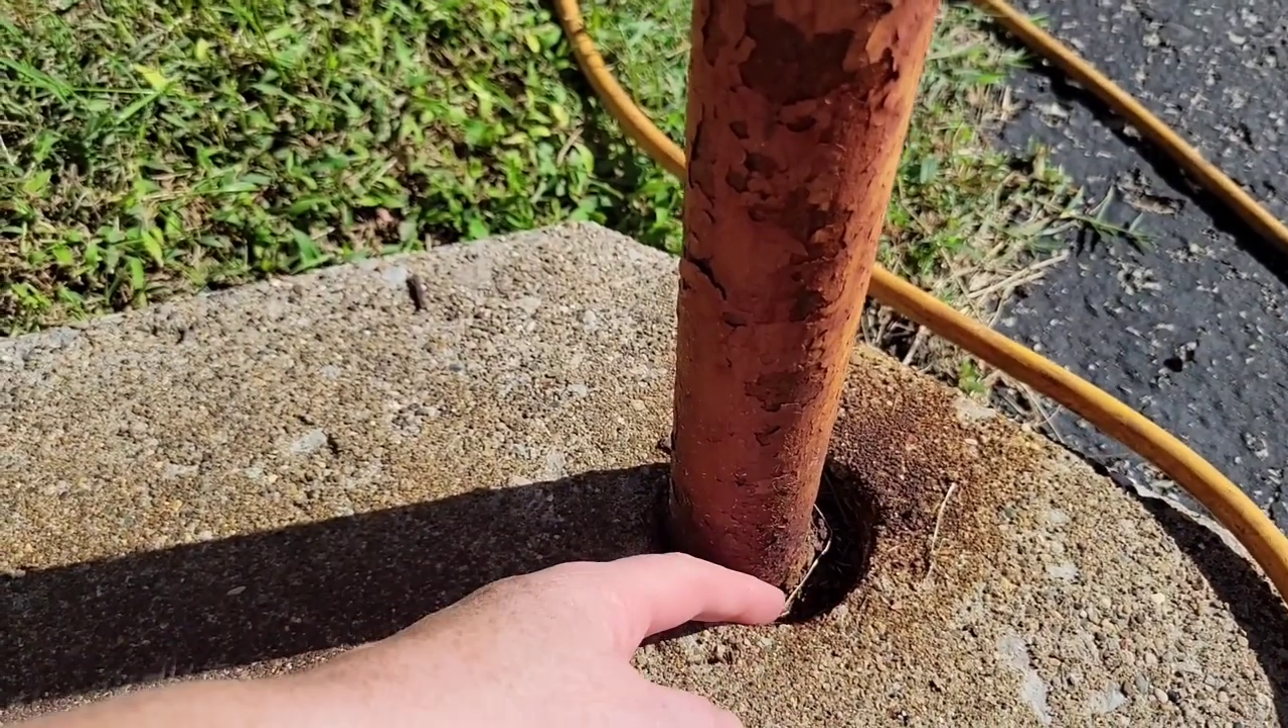We're going to fix all of the places where the posts go in the ground into the concrete because there's this big gap right here.